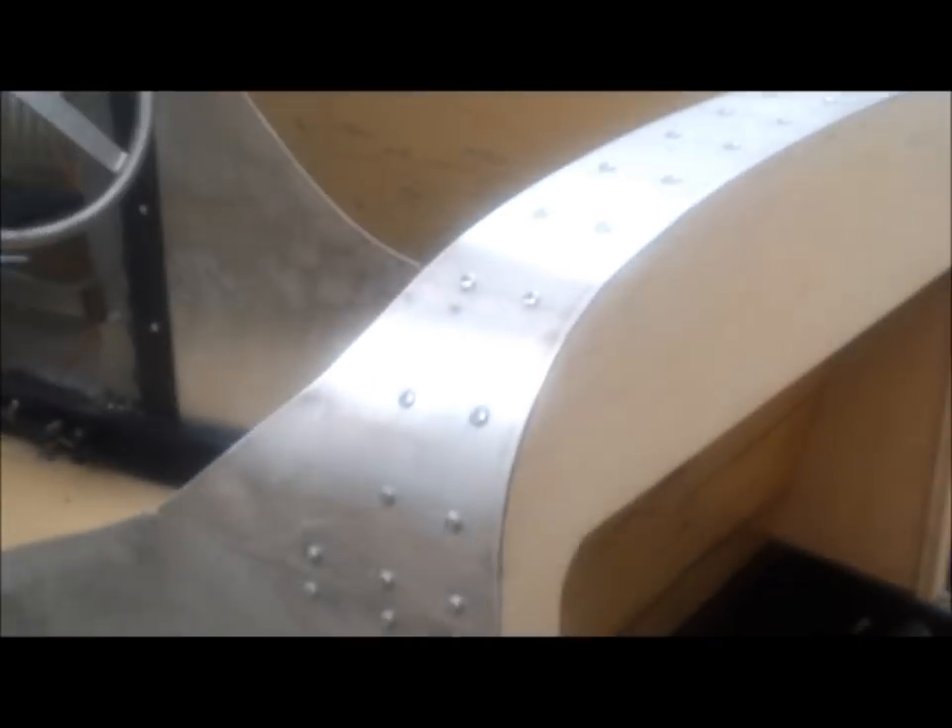I finished installing this top piece over the seat back.